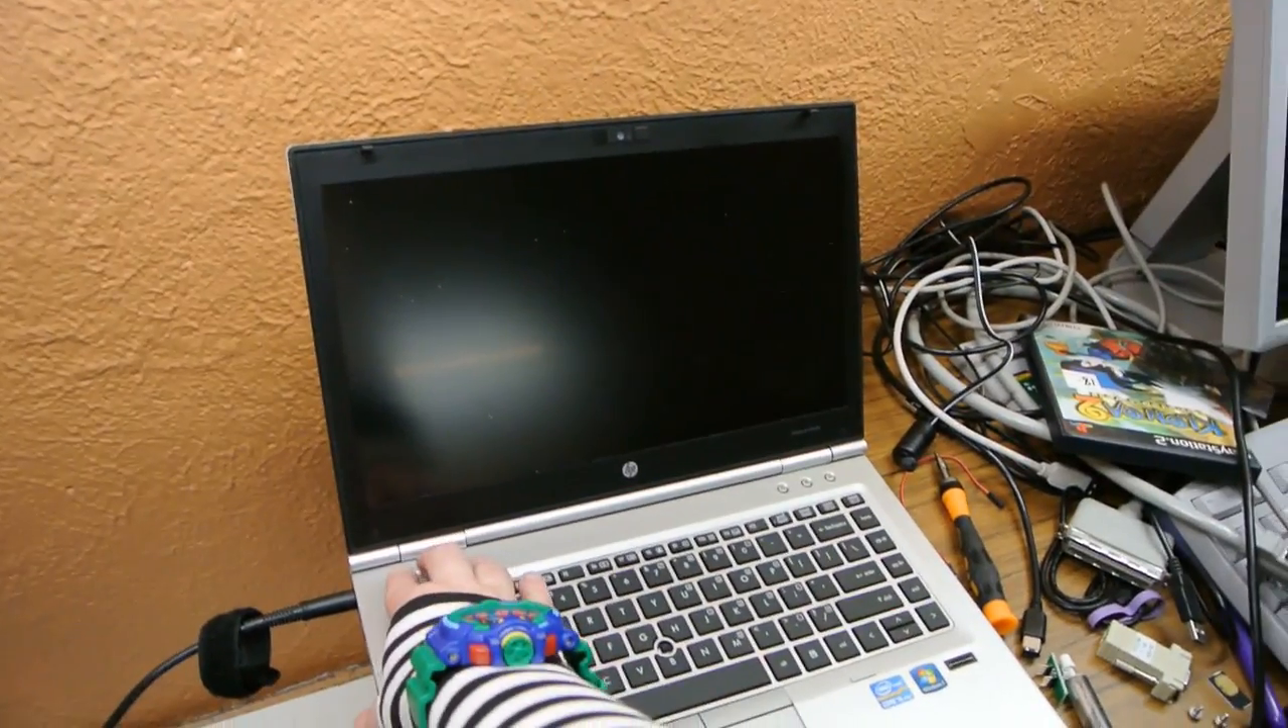Alrighty, I have put the laptop back together.